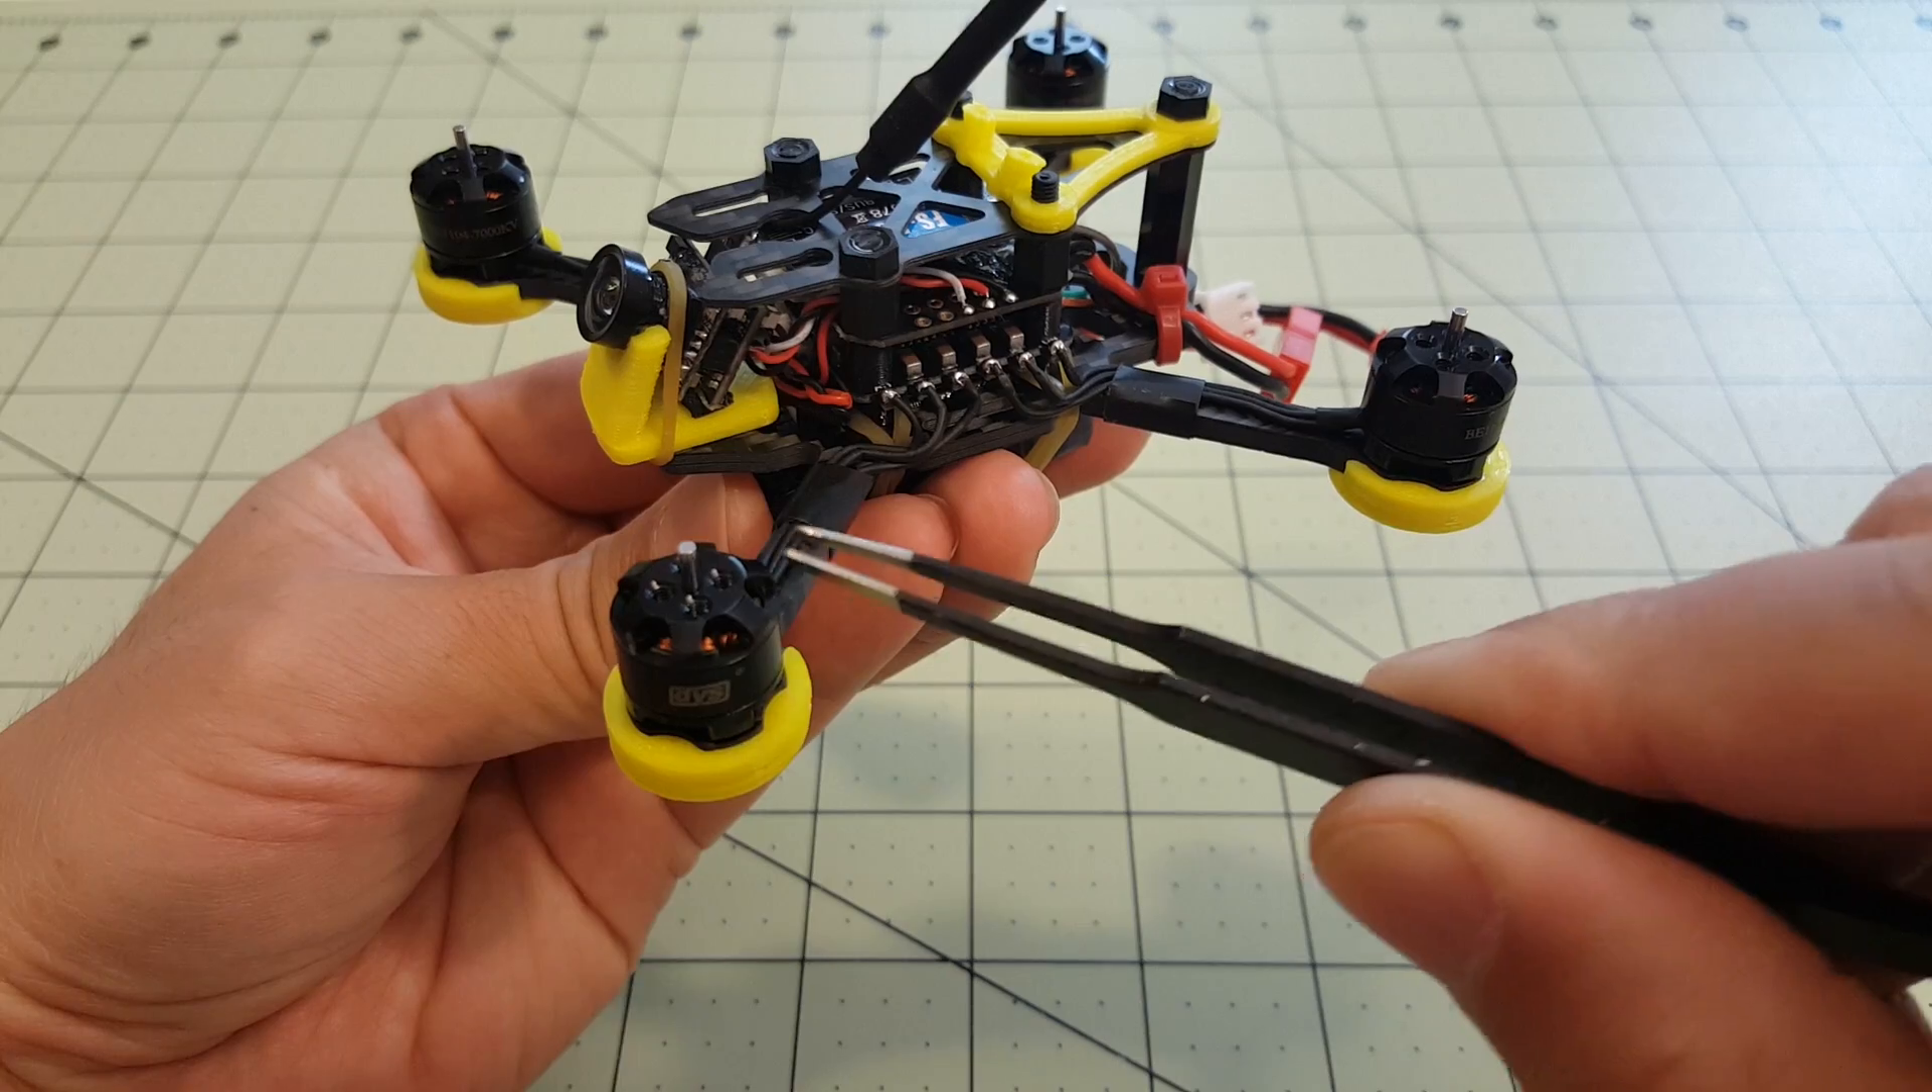Okay guys so here it is pretty much all done I just have to put the props on.